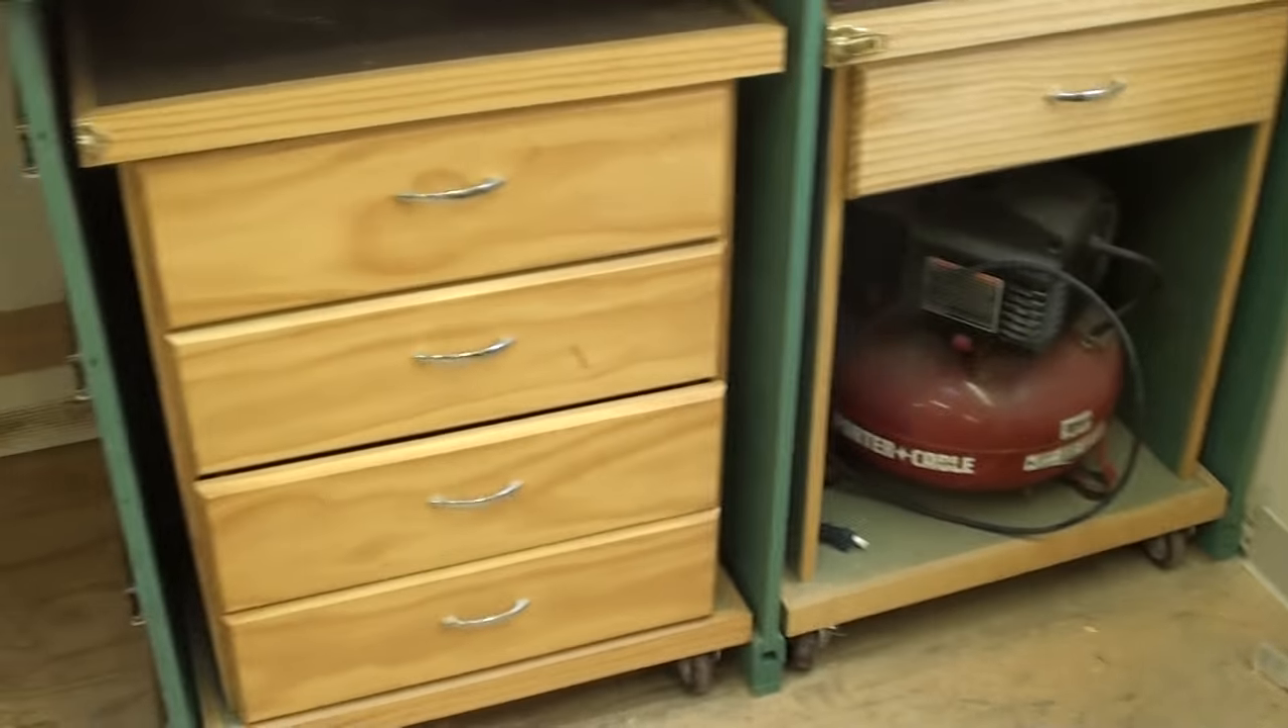The rolling carts fit very well underneath.